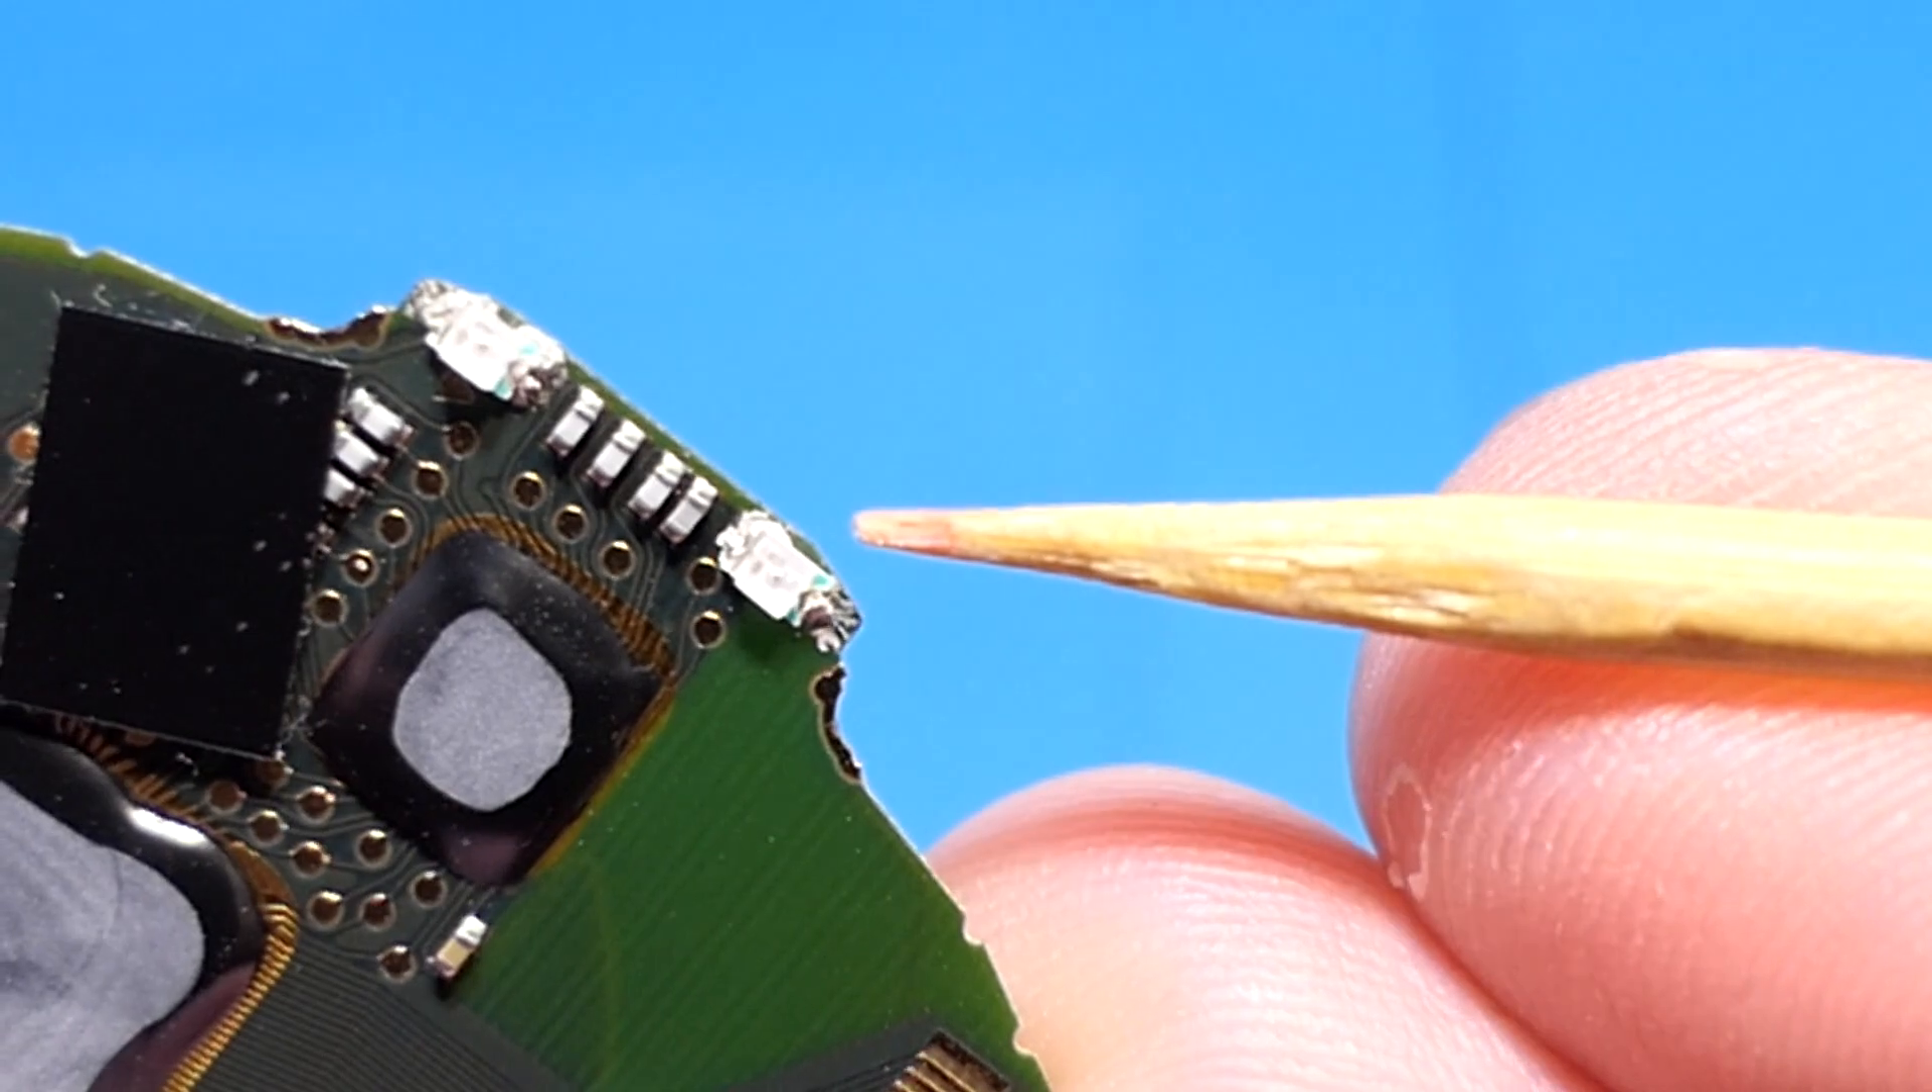I've used solder paste to fix the little LEDs here.